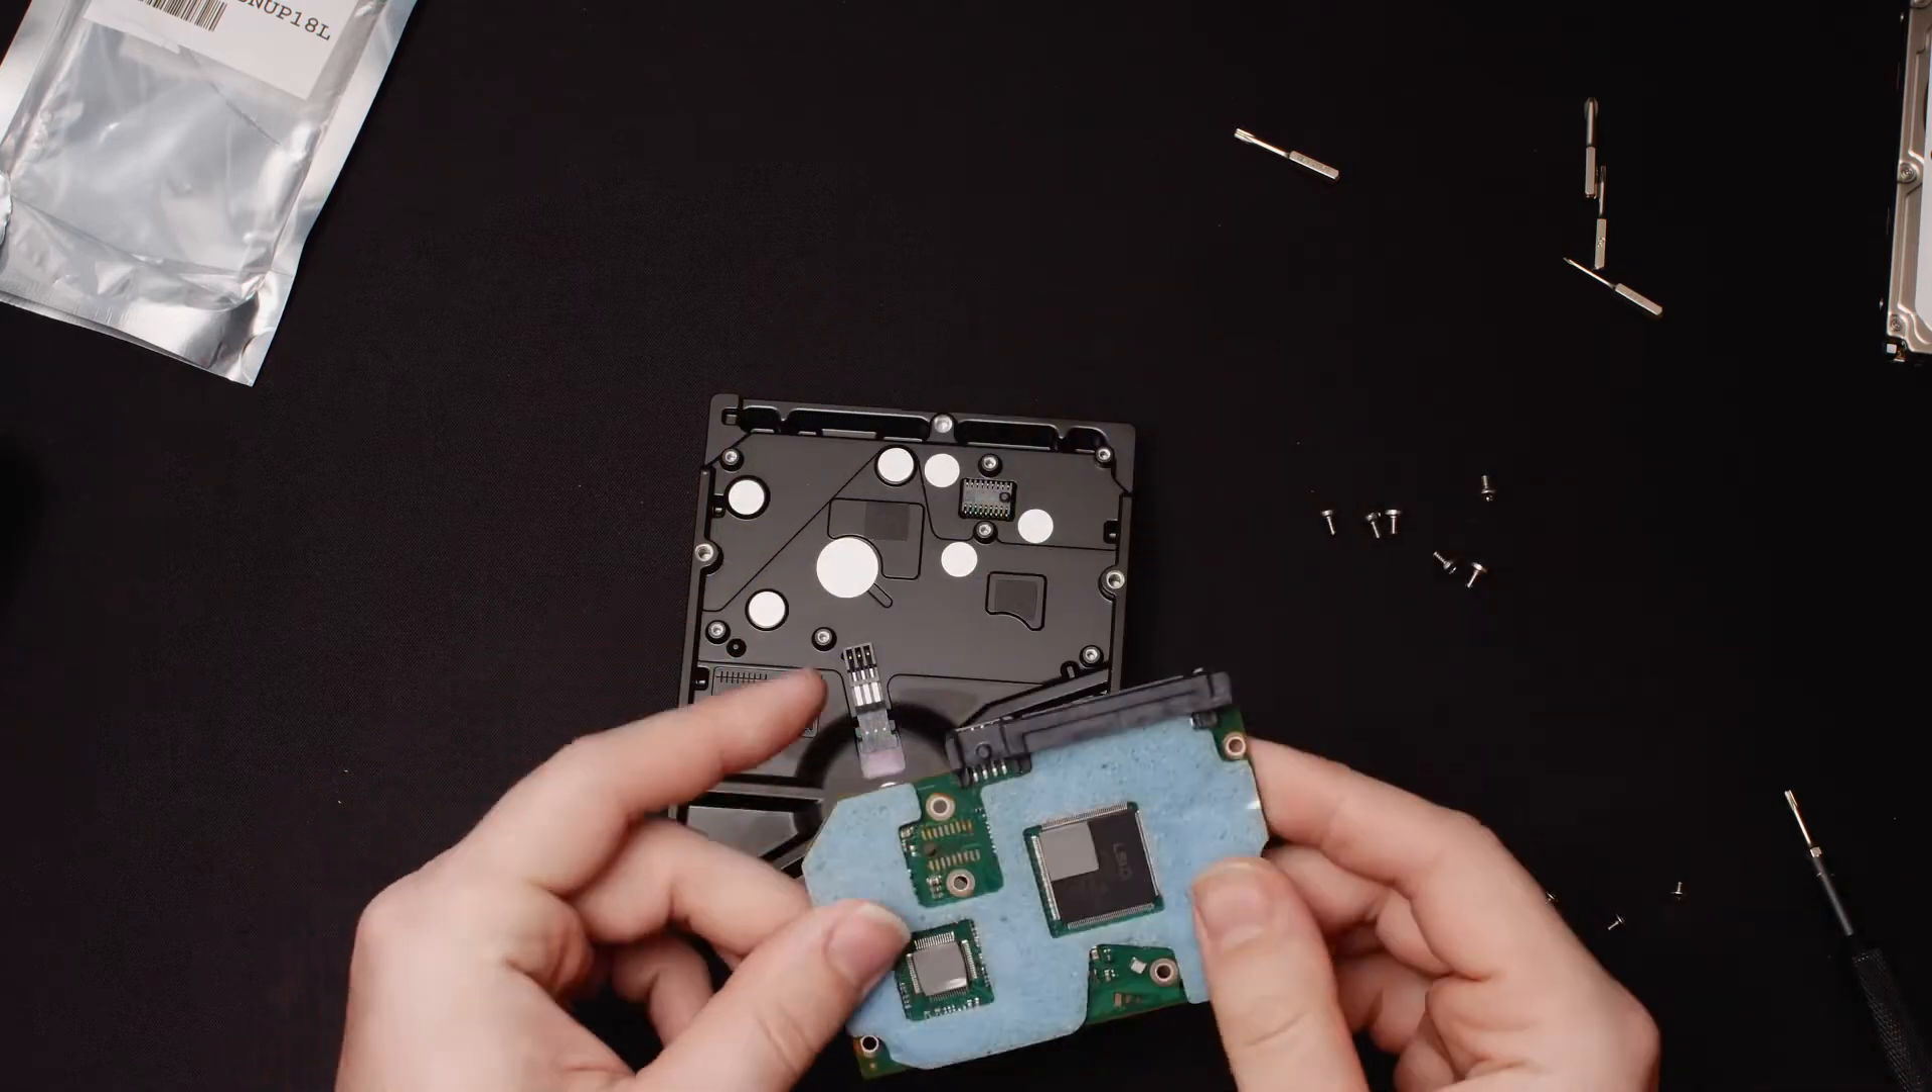There we go controller board is off.